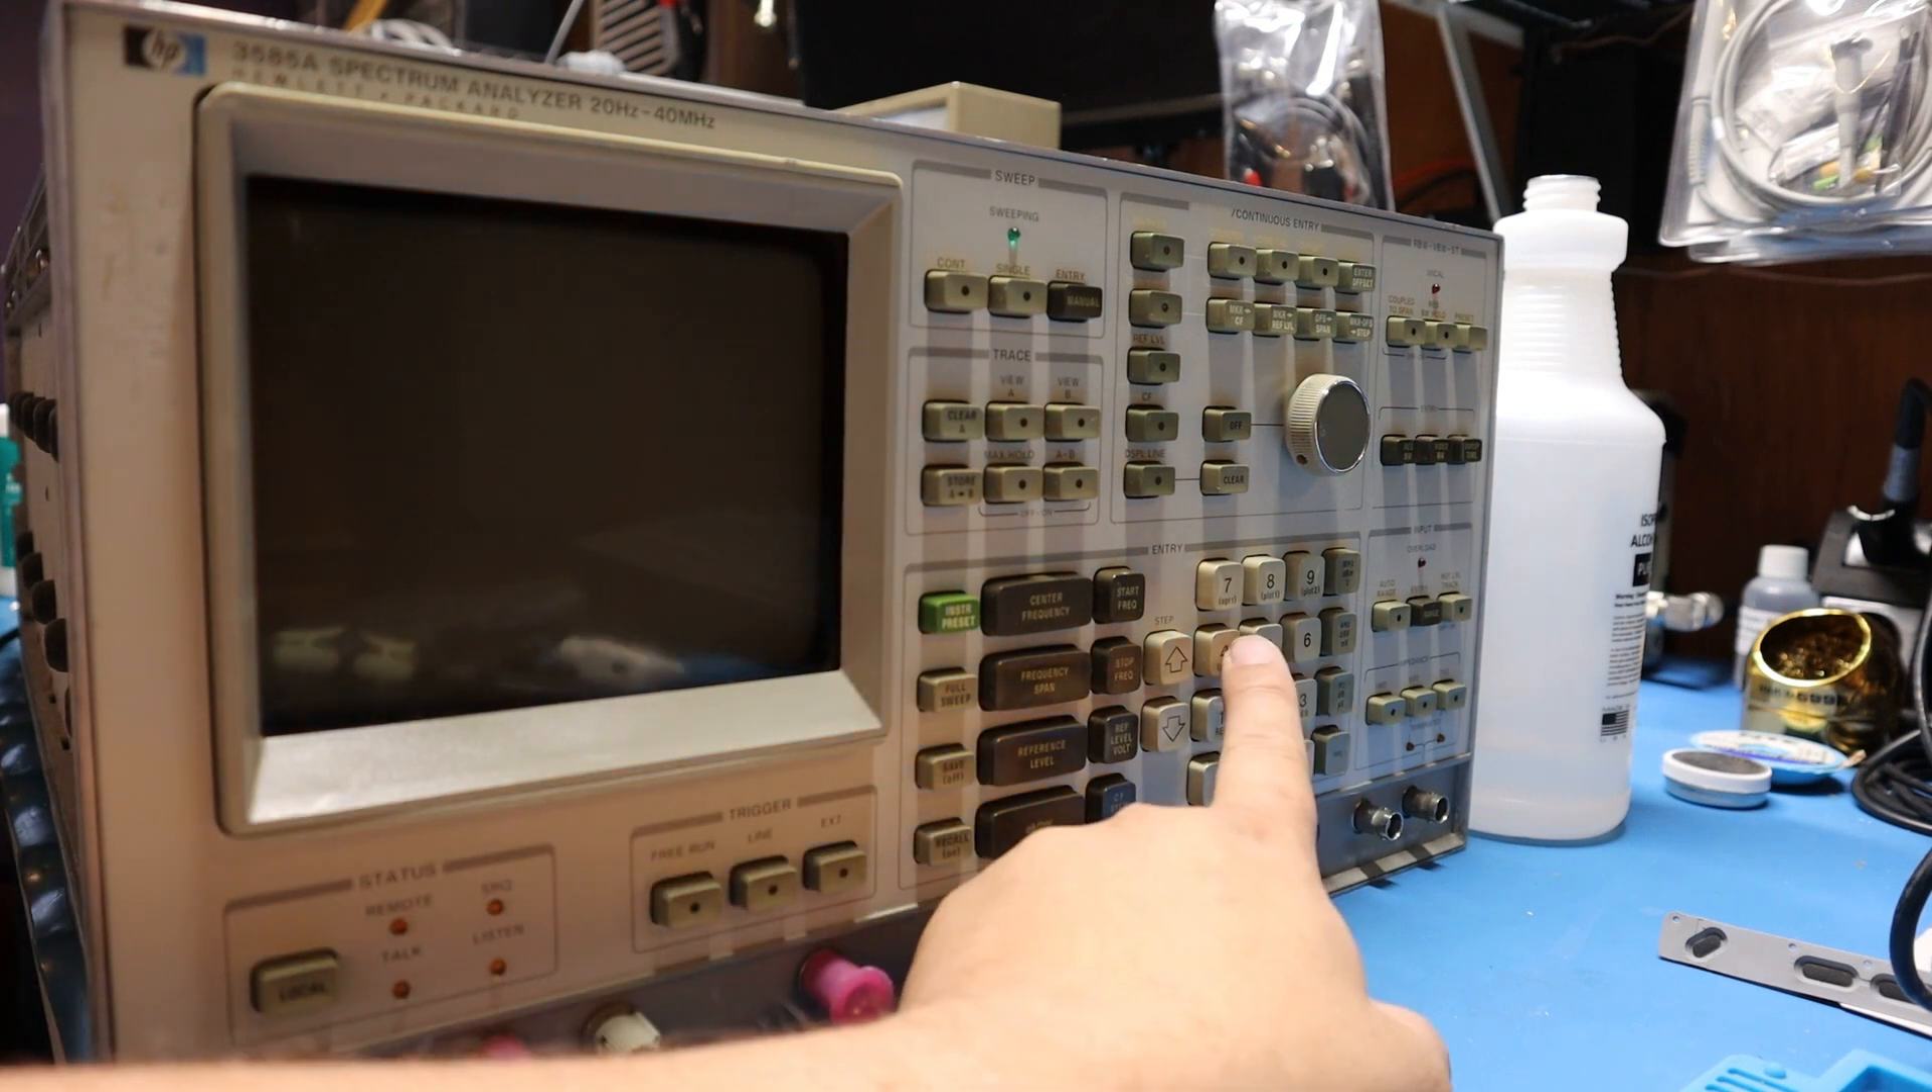So I went ahead and finished installing the front panel.